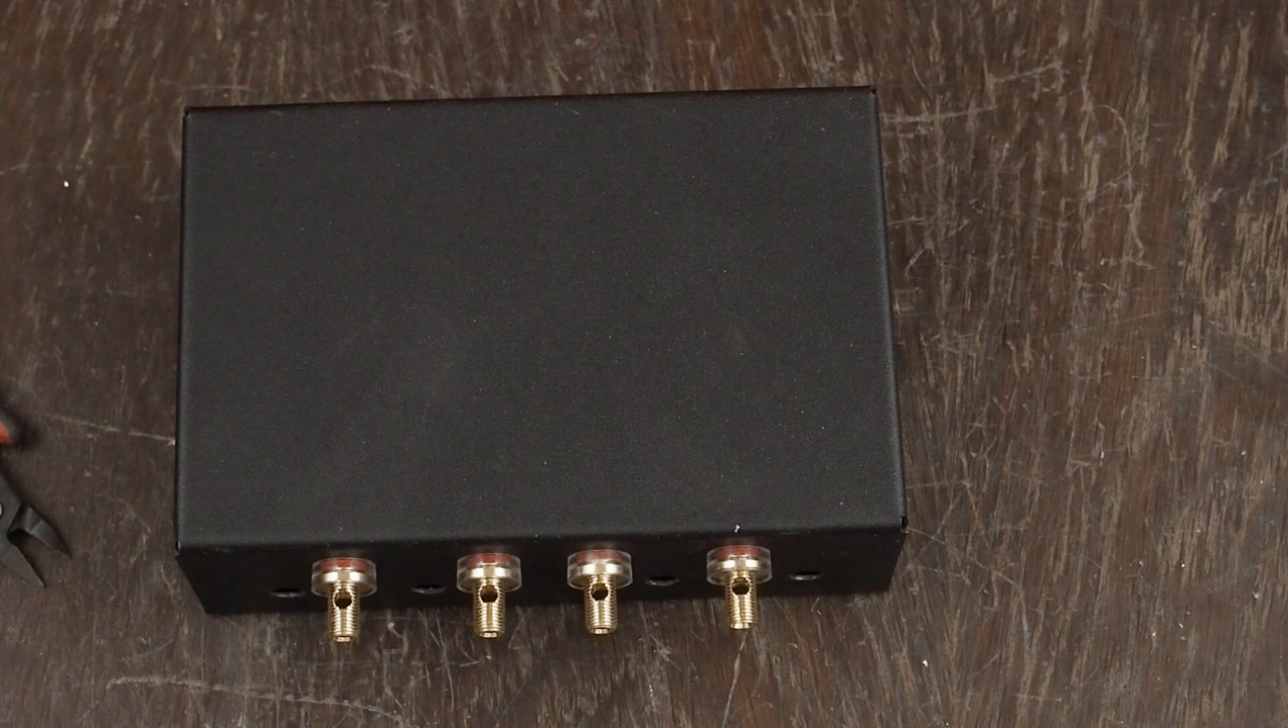And there we go we got all our positive posts on the back of our box.